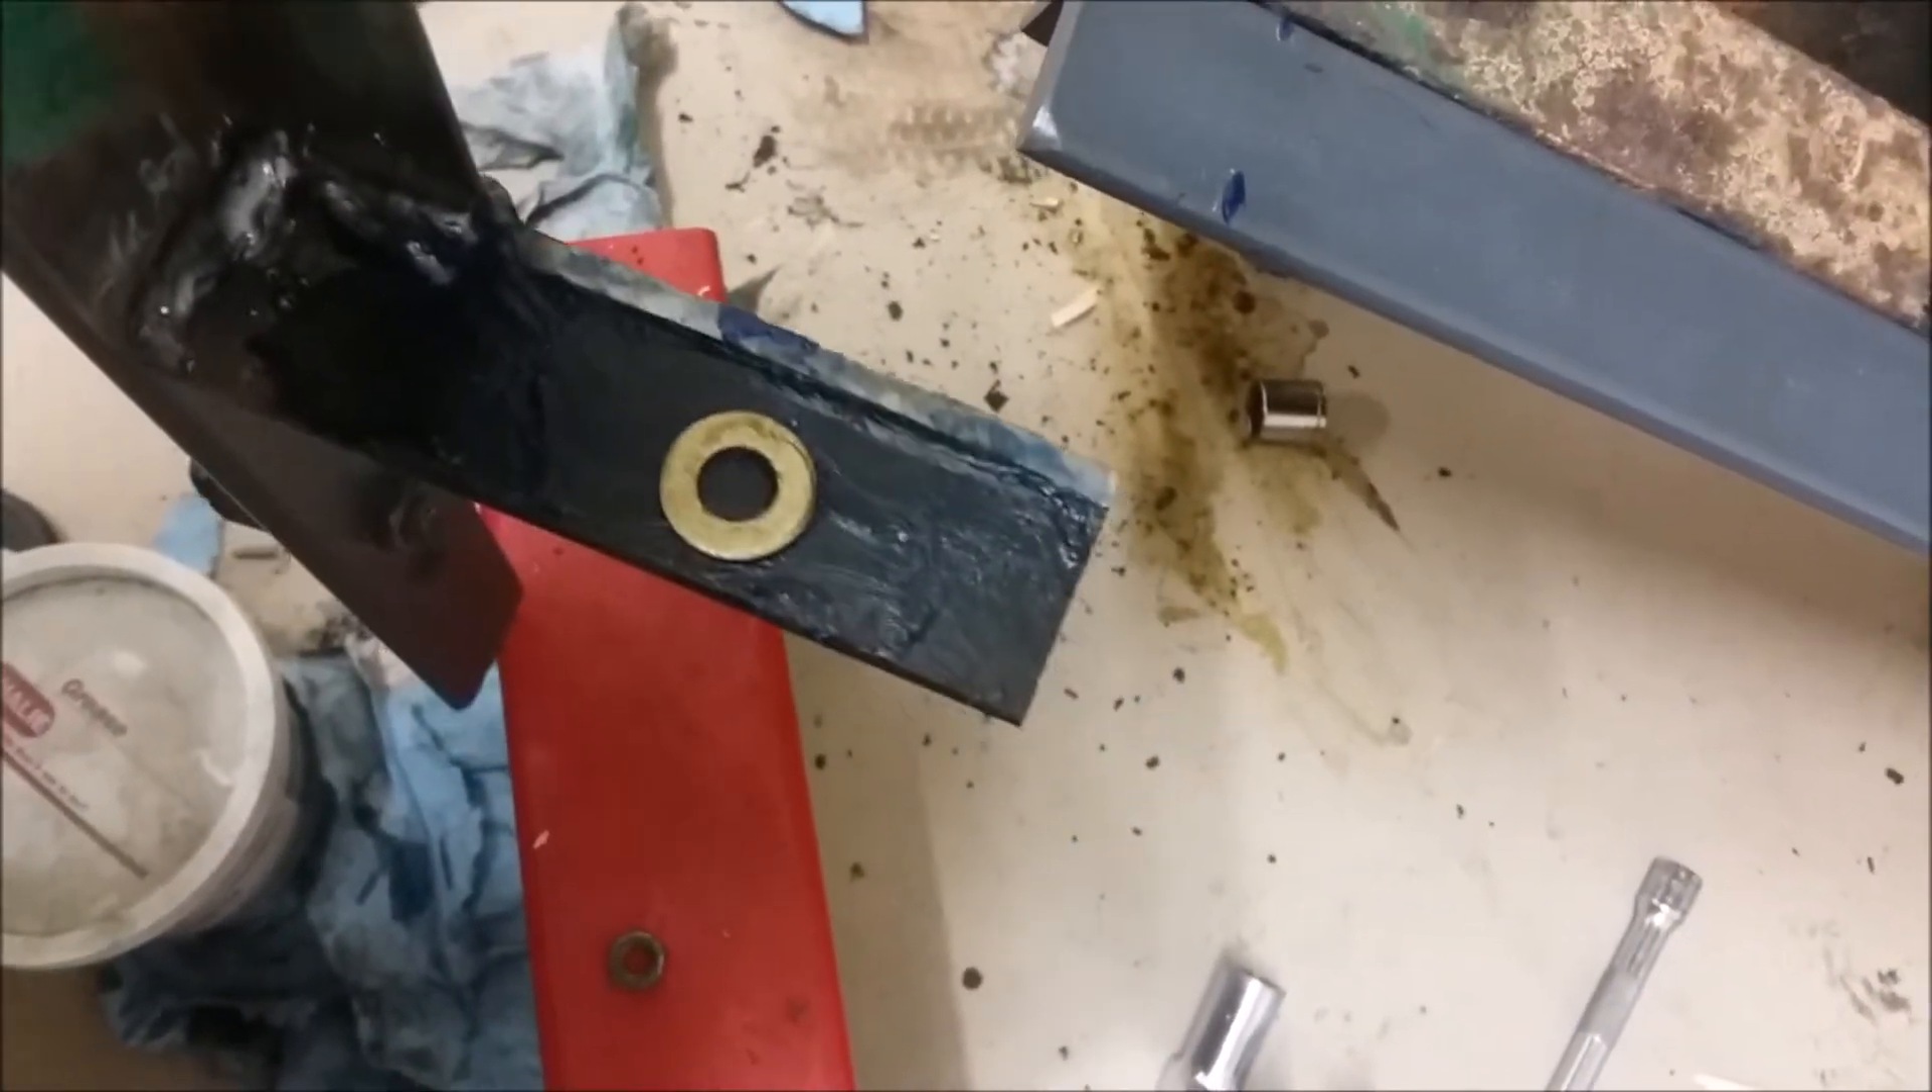So so there's our washer the washer transferred onto where the hole belongs.